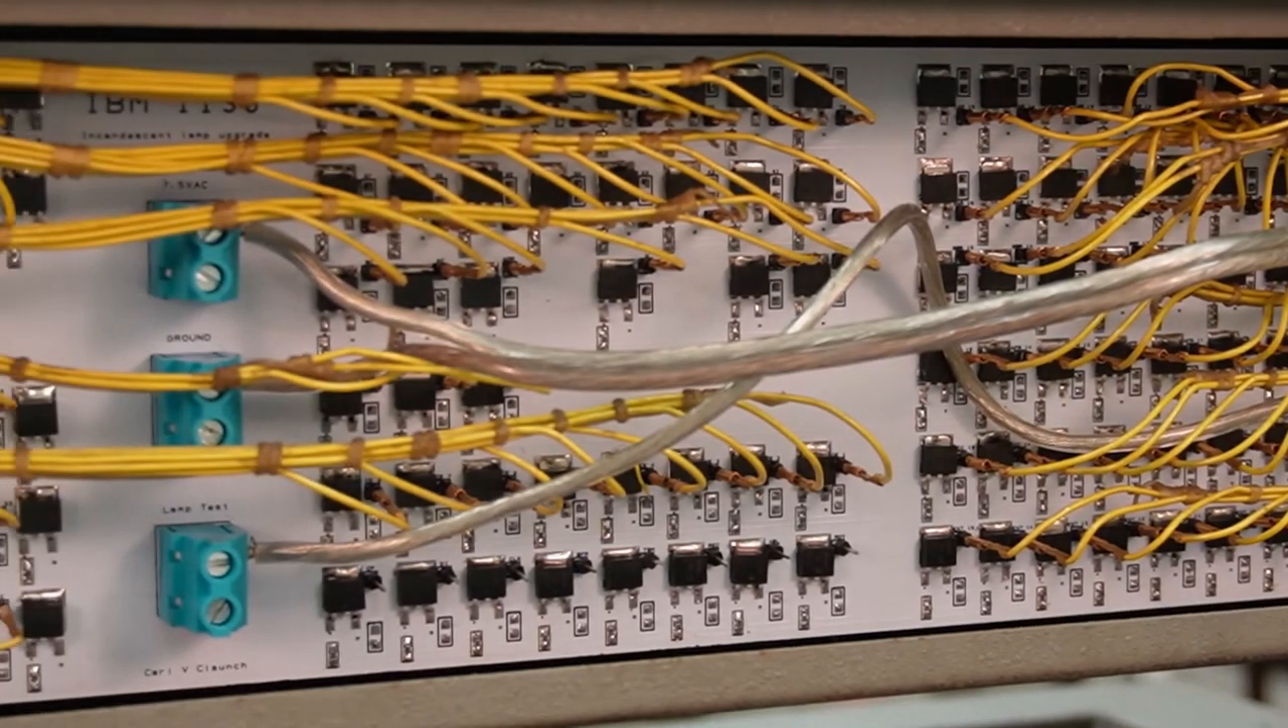So here are all of the connections plugged into the back.